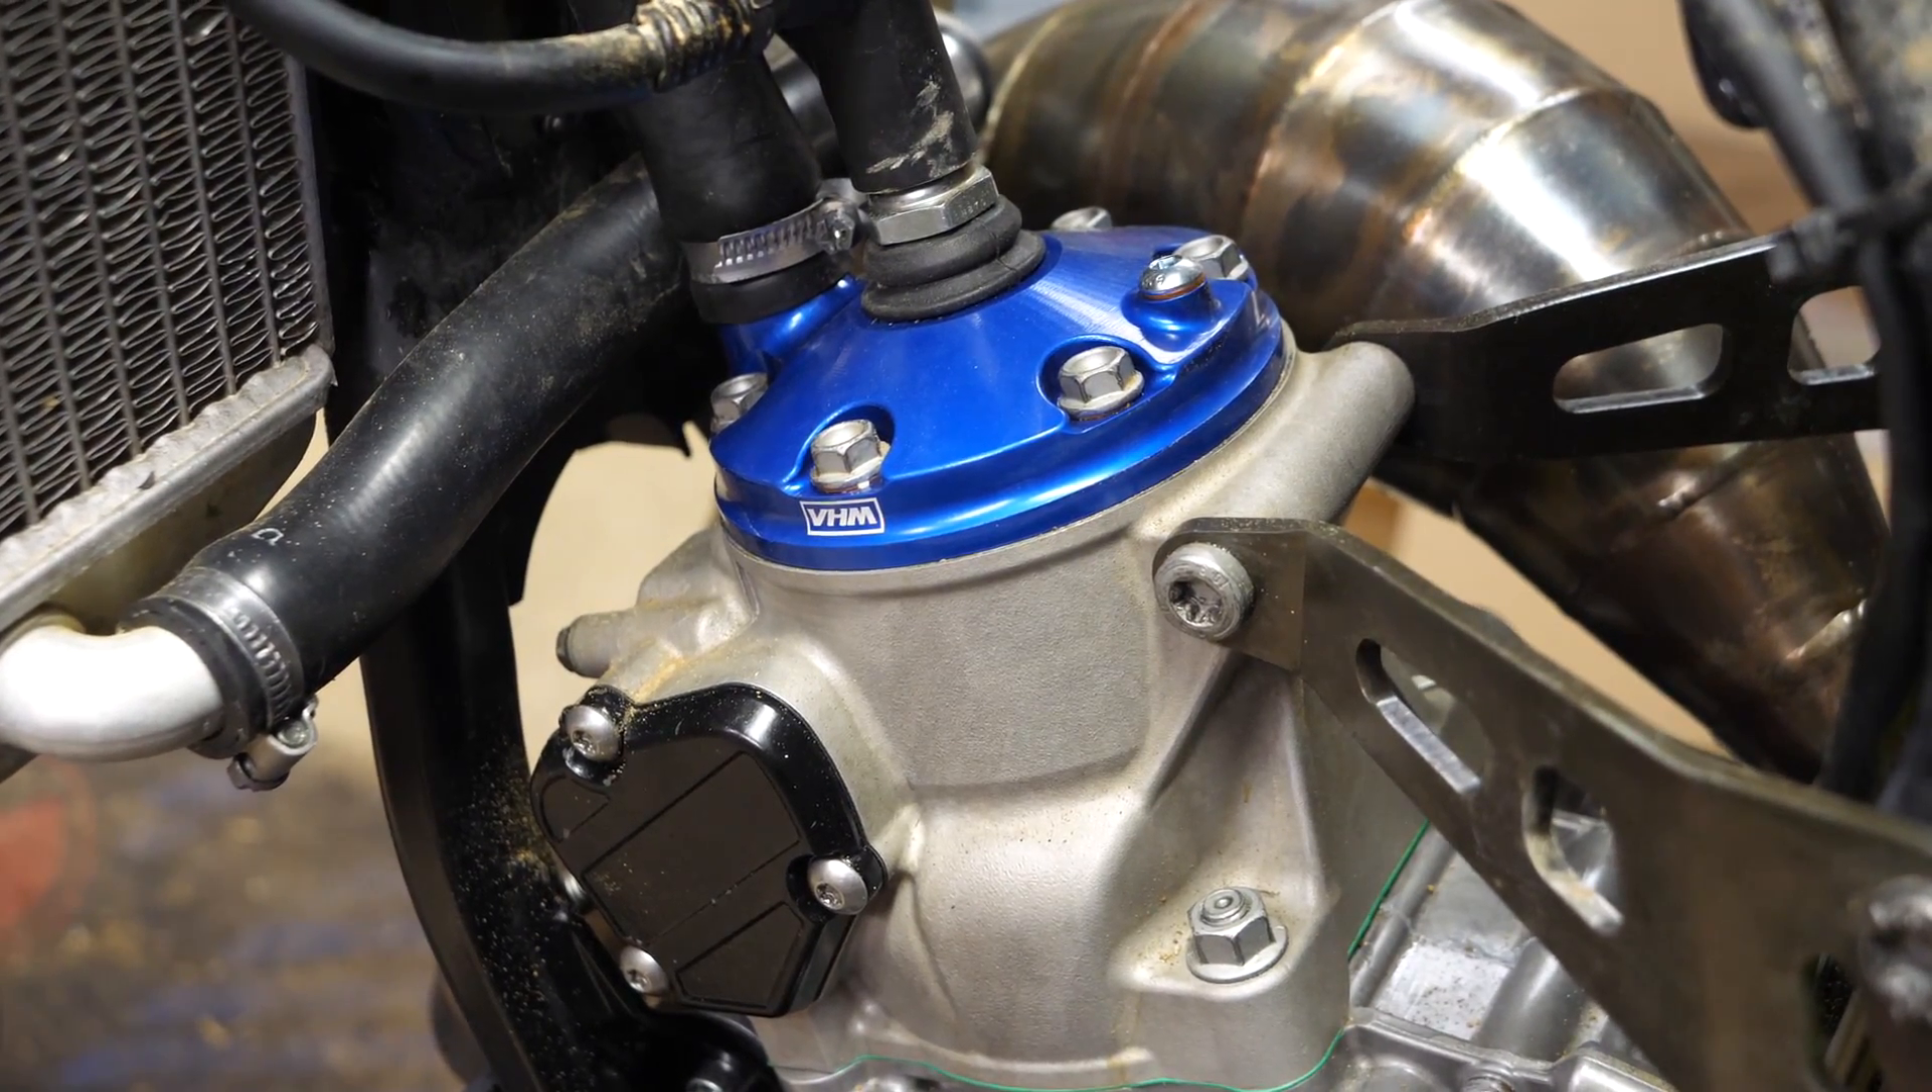J'ai monté la culasse sans problème il n'y a pas eu de souci.